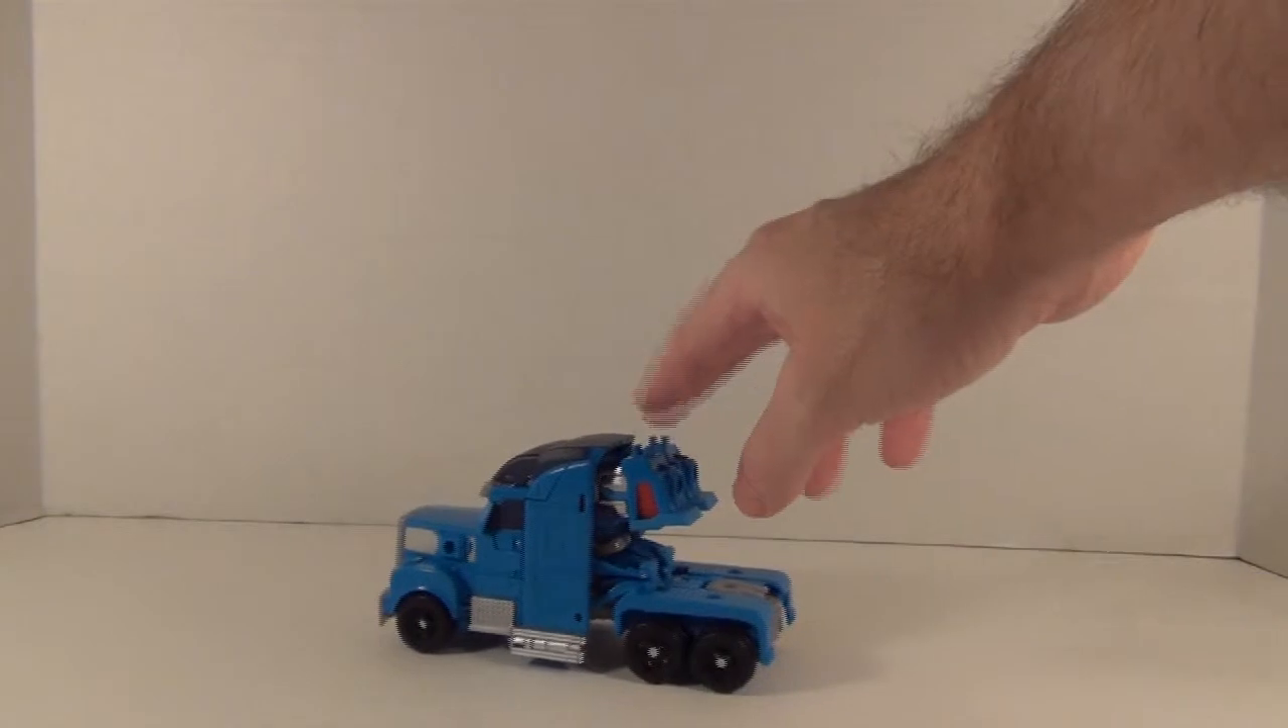You can still see some bits of the robot that stick out a little bit too much for my taste like the what will be the shoulder pads sticking out of the back of the truck.